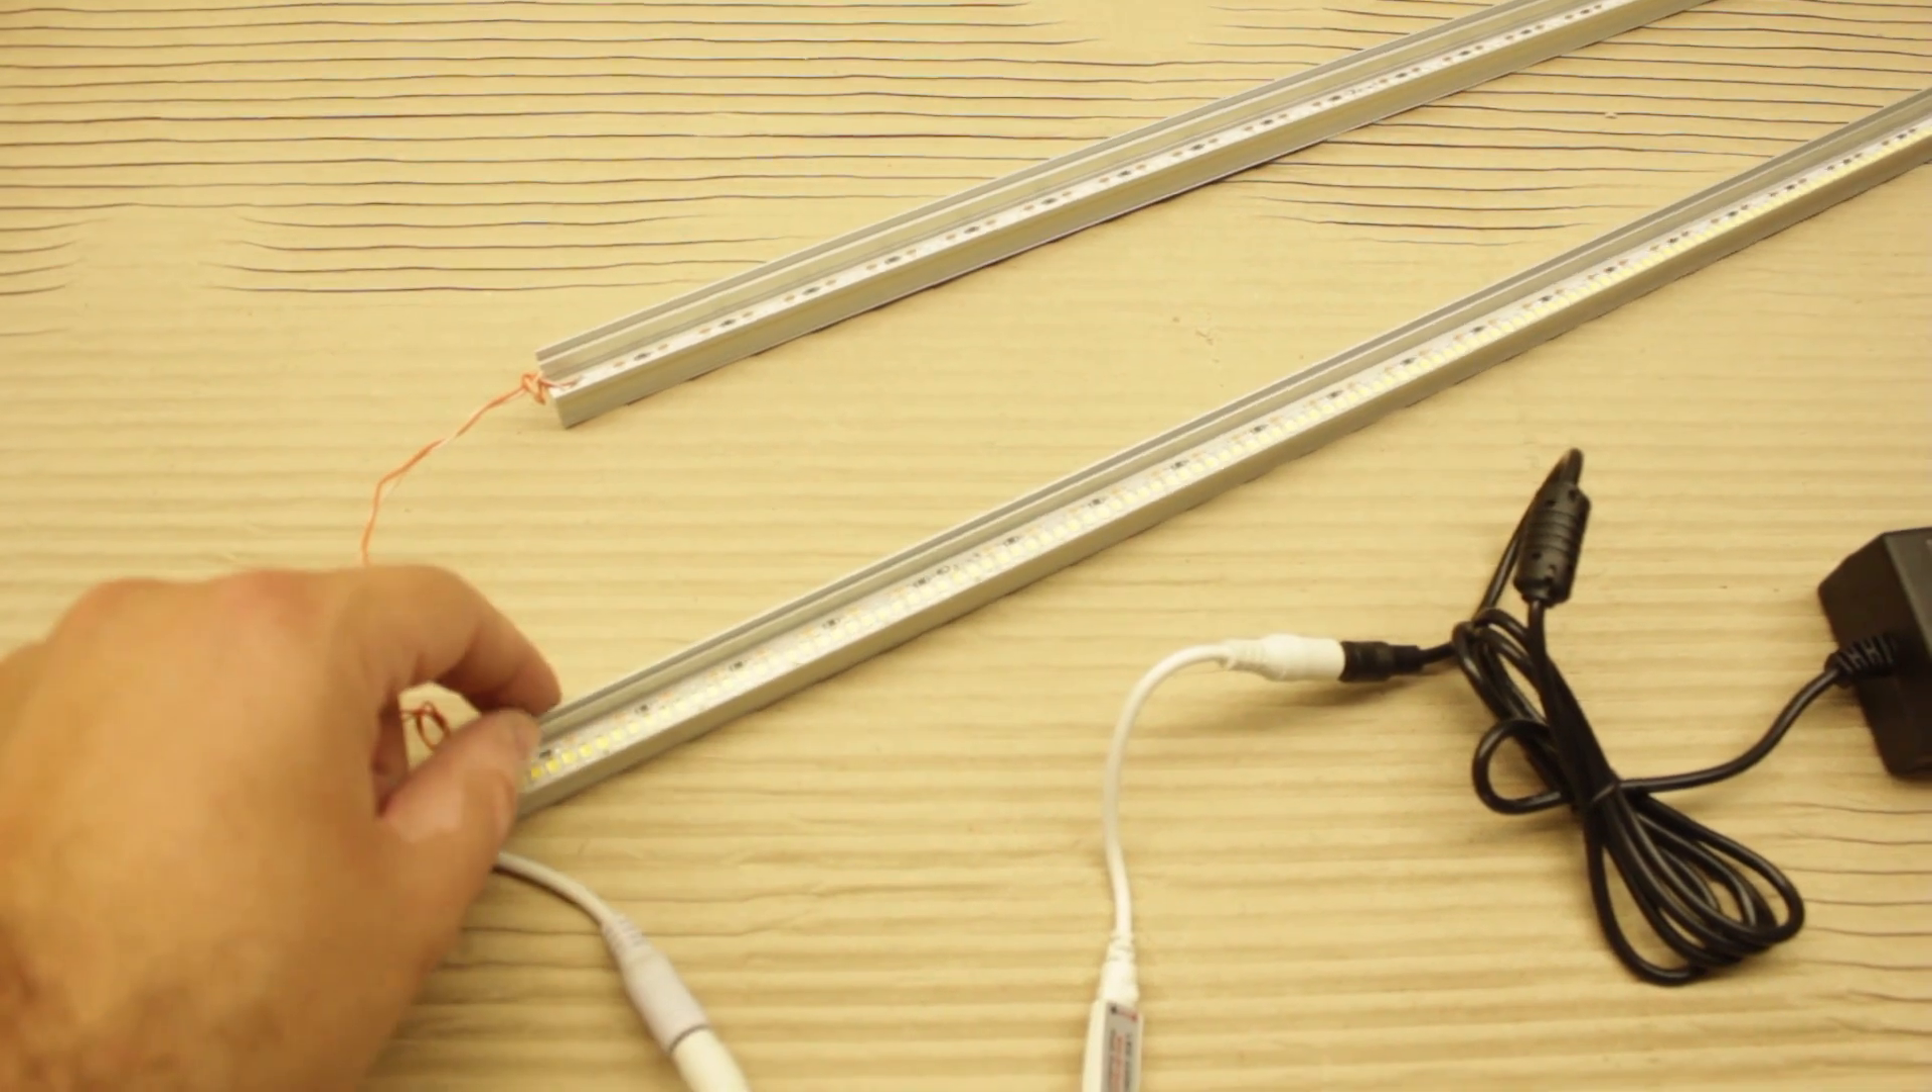So I've got the LED strips Soldered together in one meter length And then I have and I've gone and I've stuck them to the aluminum profile.